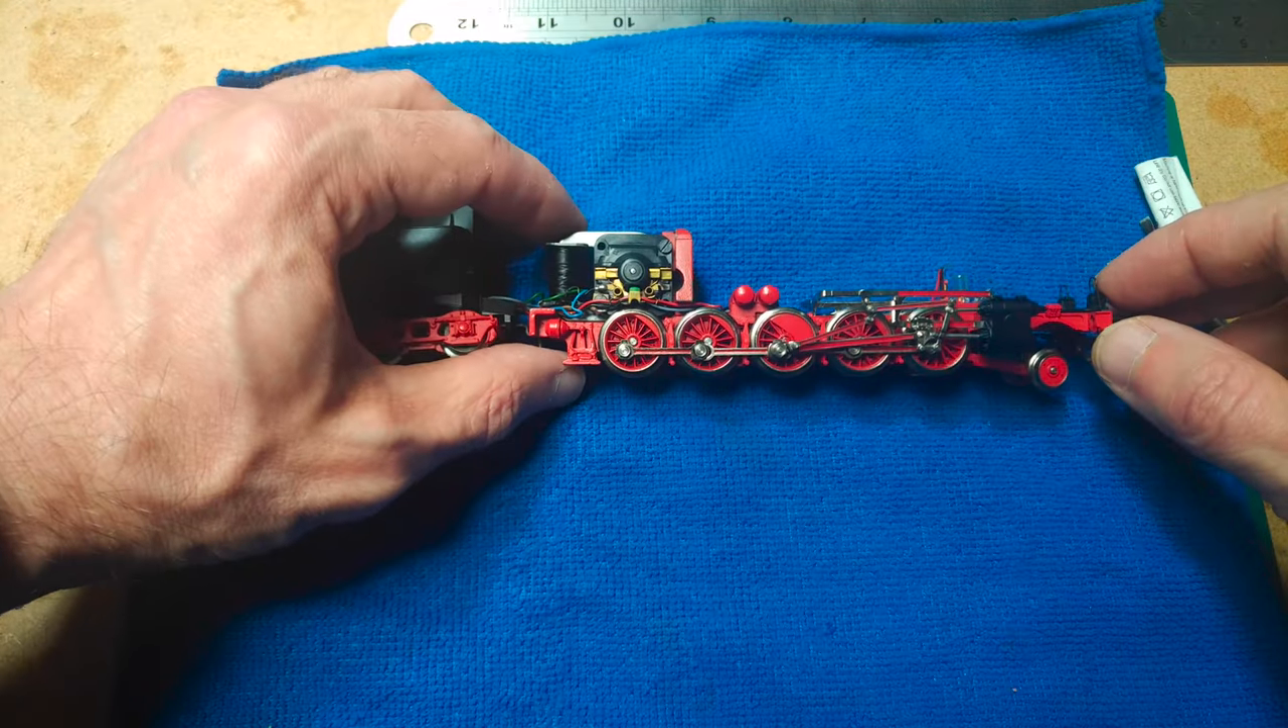And I now have free hands or free access to the motor area.